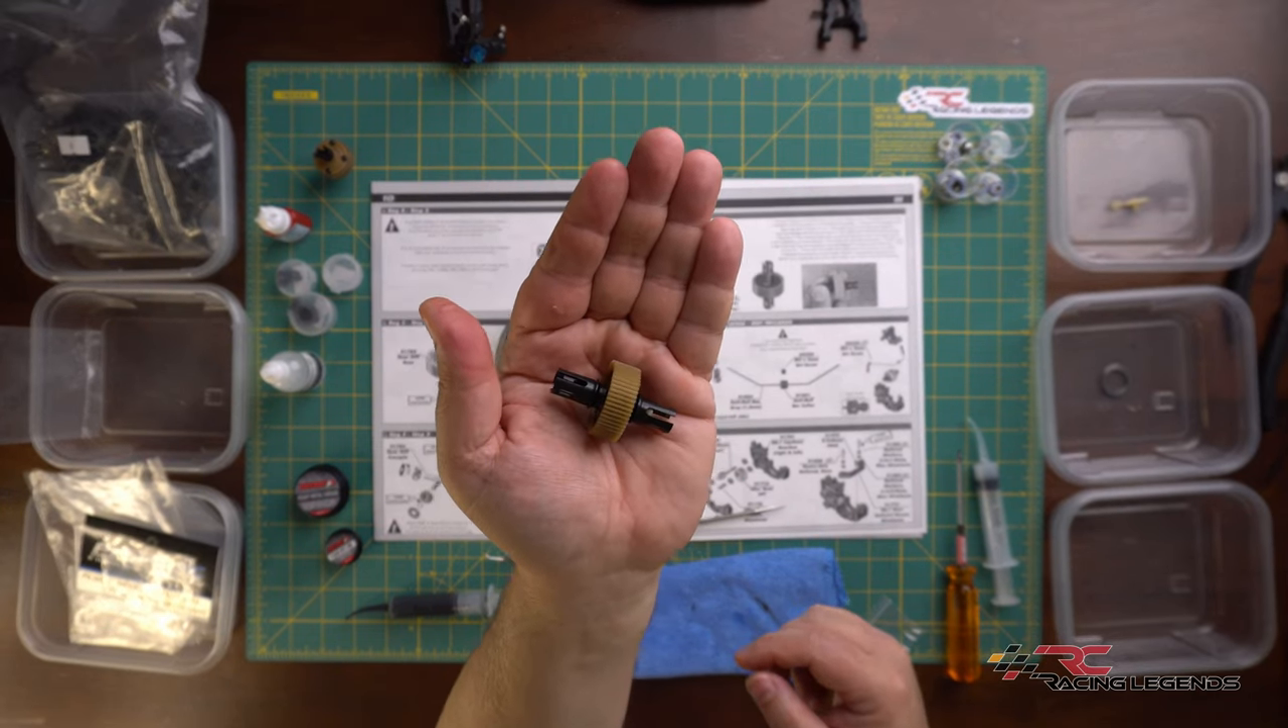Okay so now that is the ball differential completely assembled.